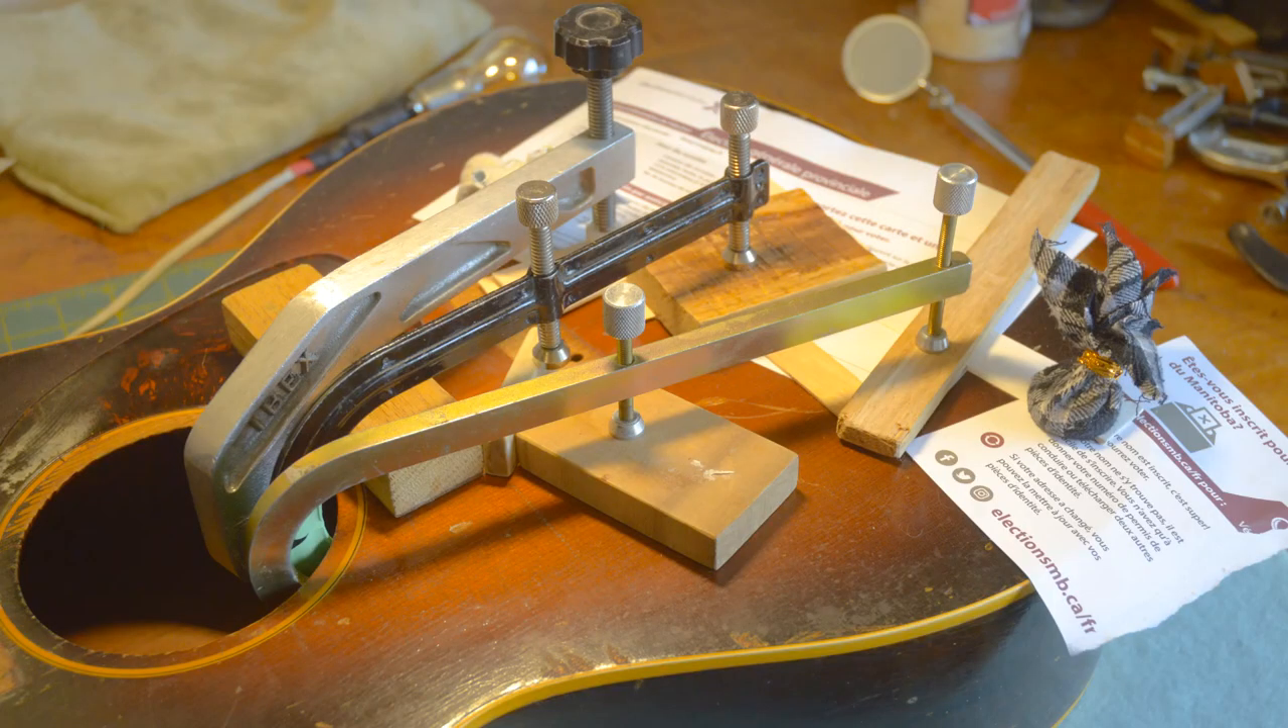Well, there's all the clamps in place.